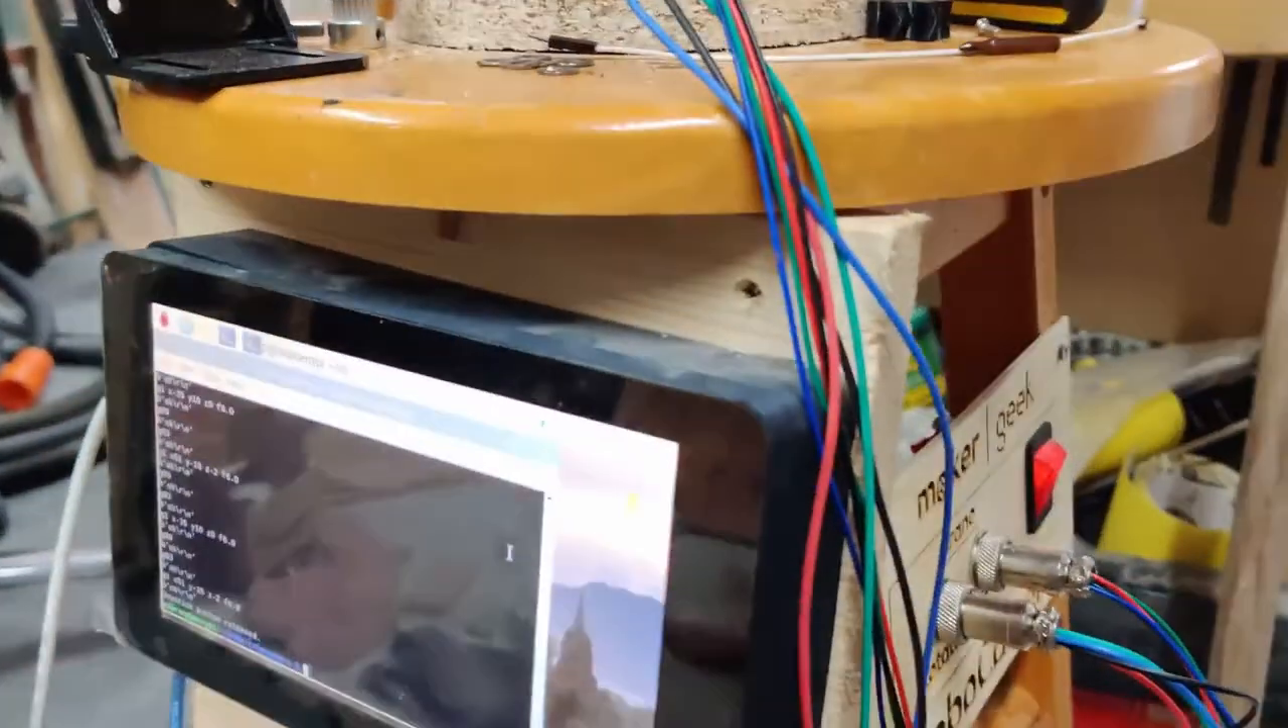I moved the control screen onto the bottom of the stool here.